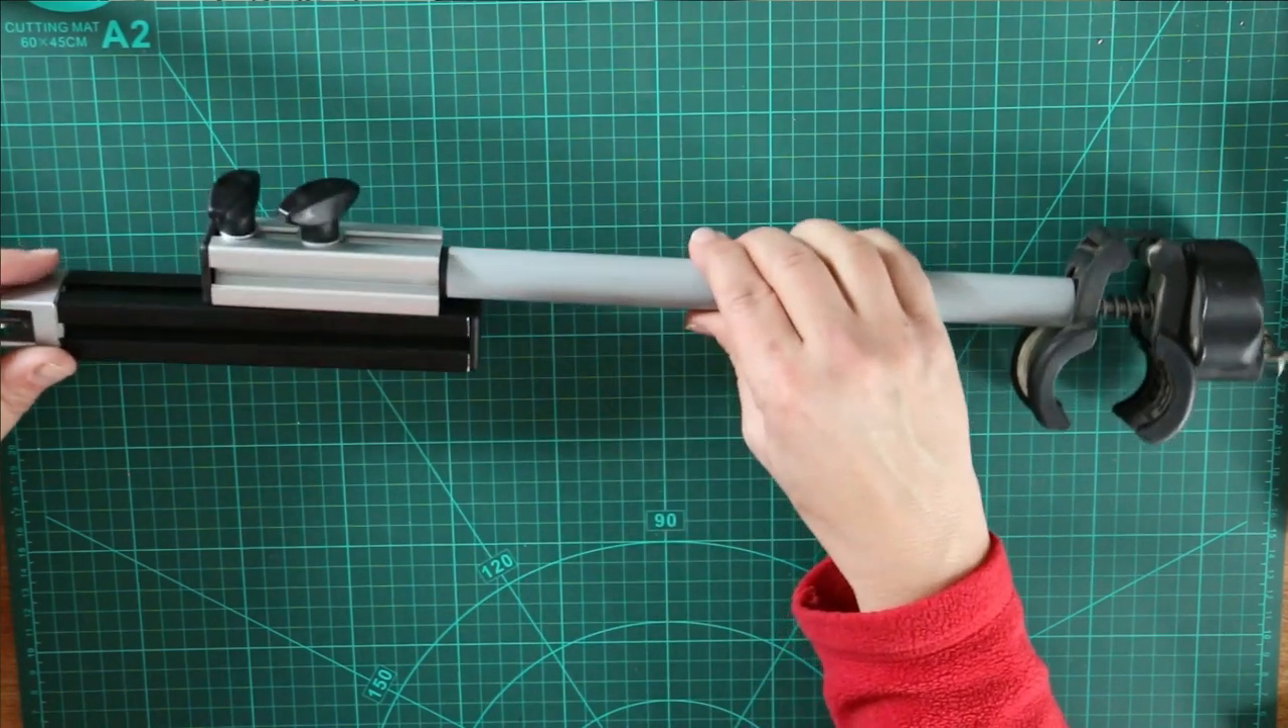Und hier habe ich die beiden Systemprofile verbunden mit den beiden Schrauben.